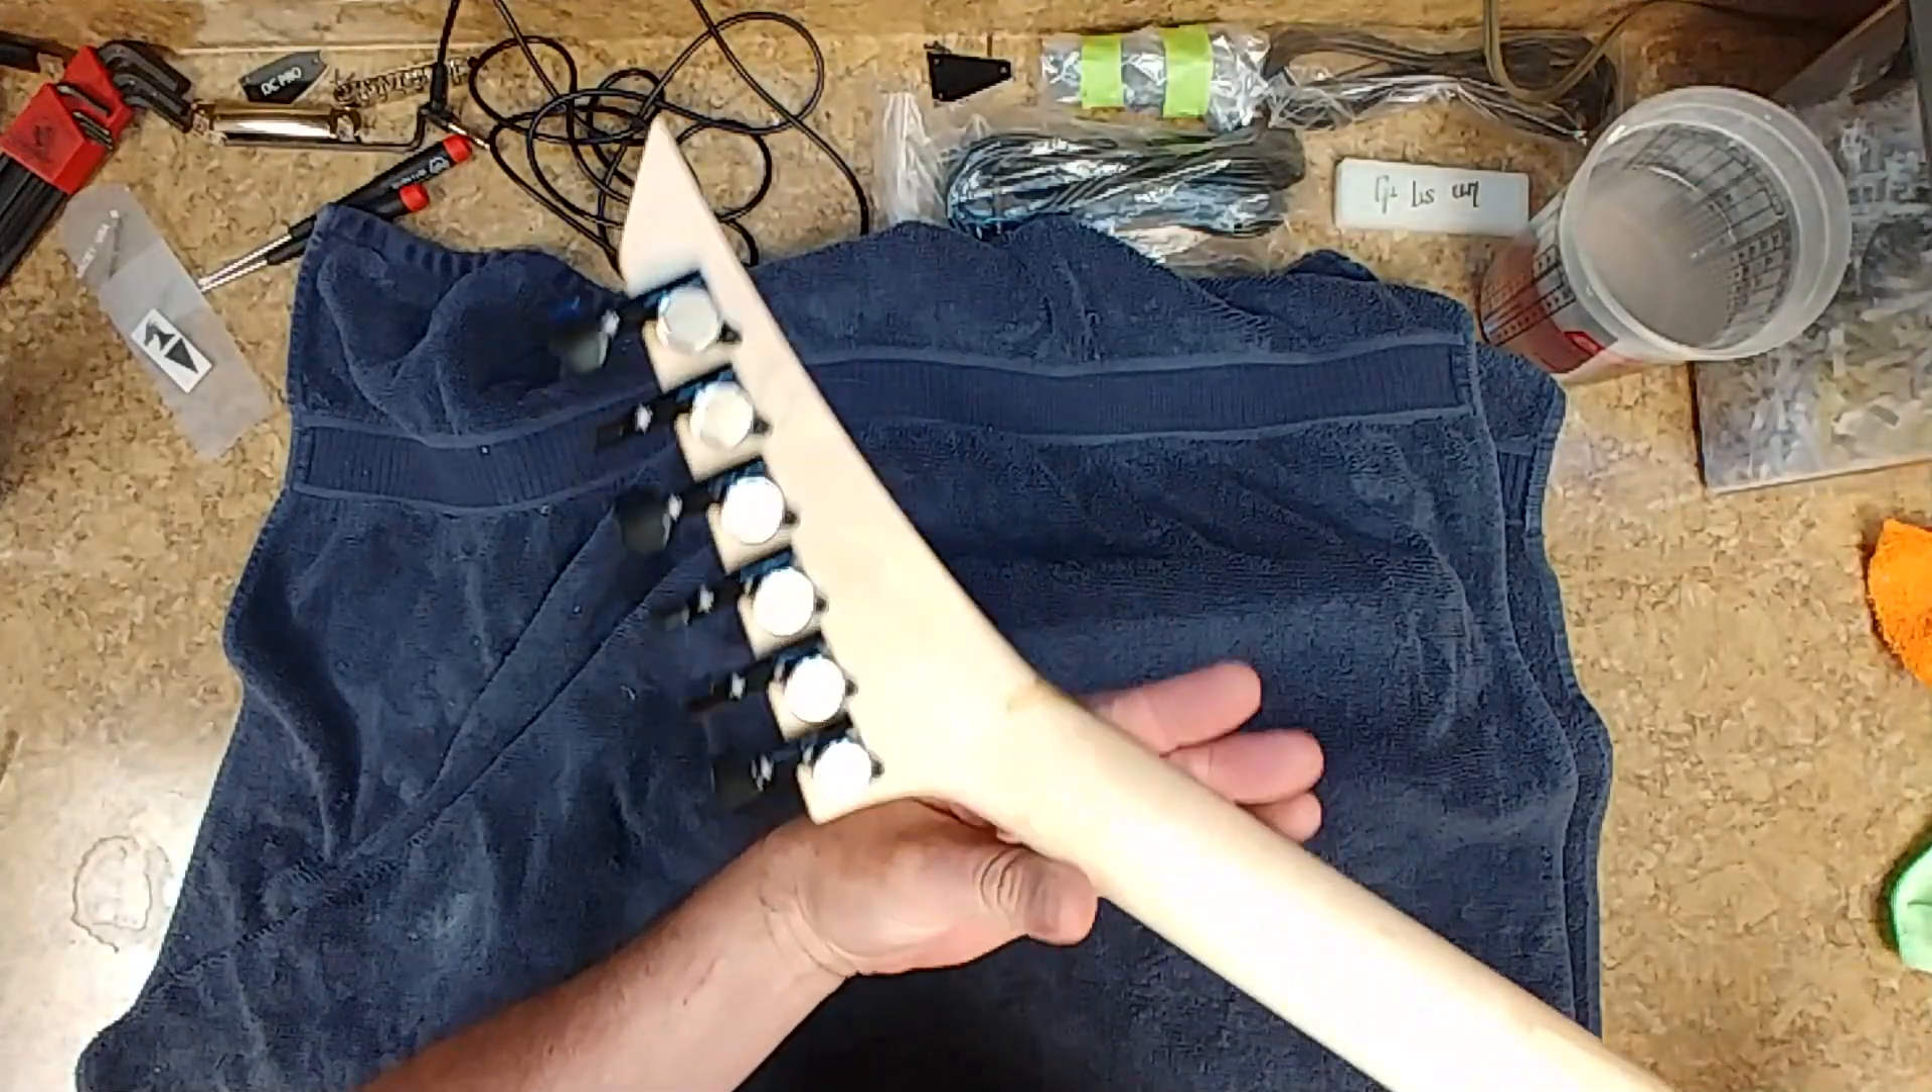I have the tuners, the Goto tuners put in.